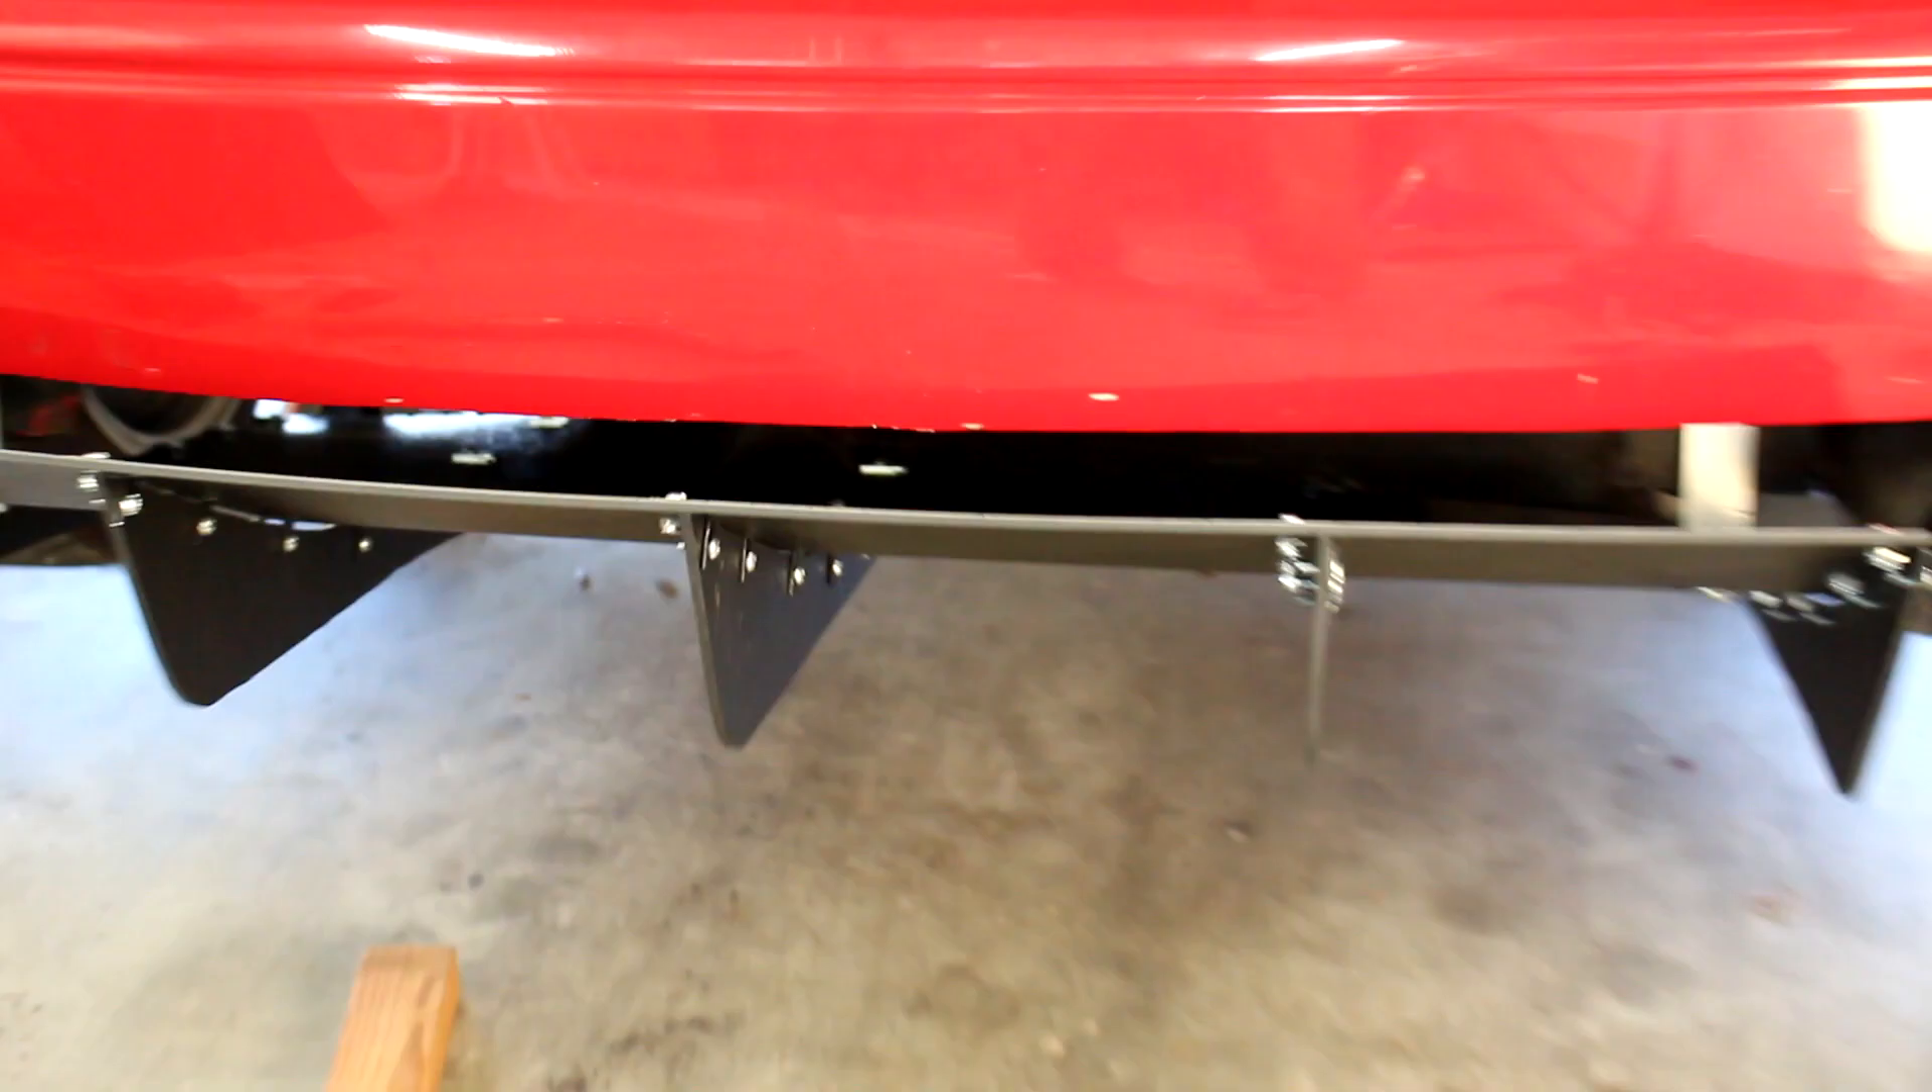And look at that, you got a mounted diffuser.